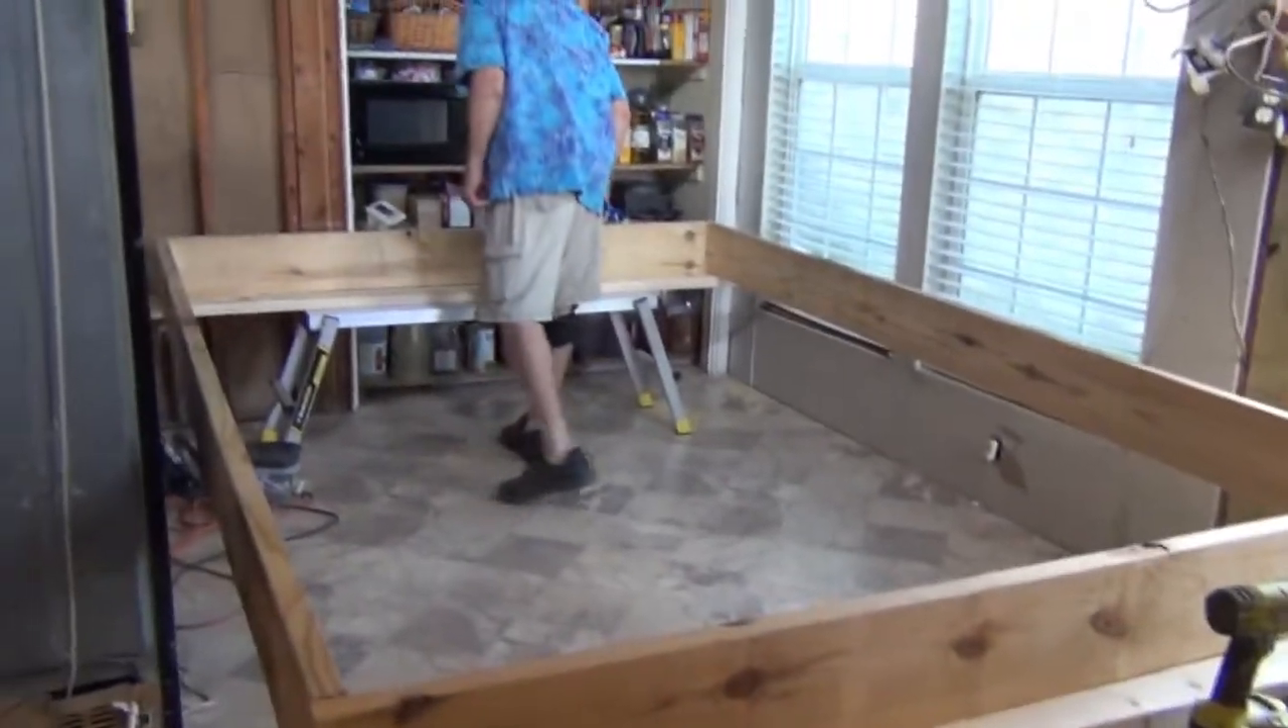Okay, we've got our box built now. This is our first tray.